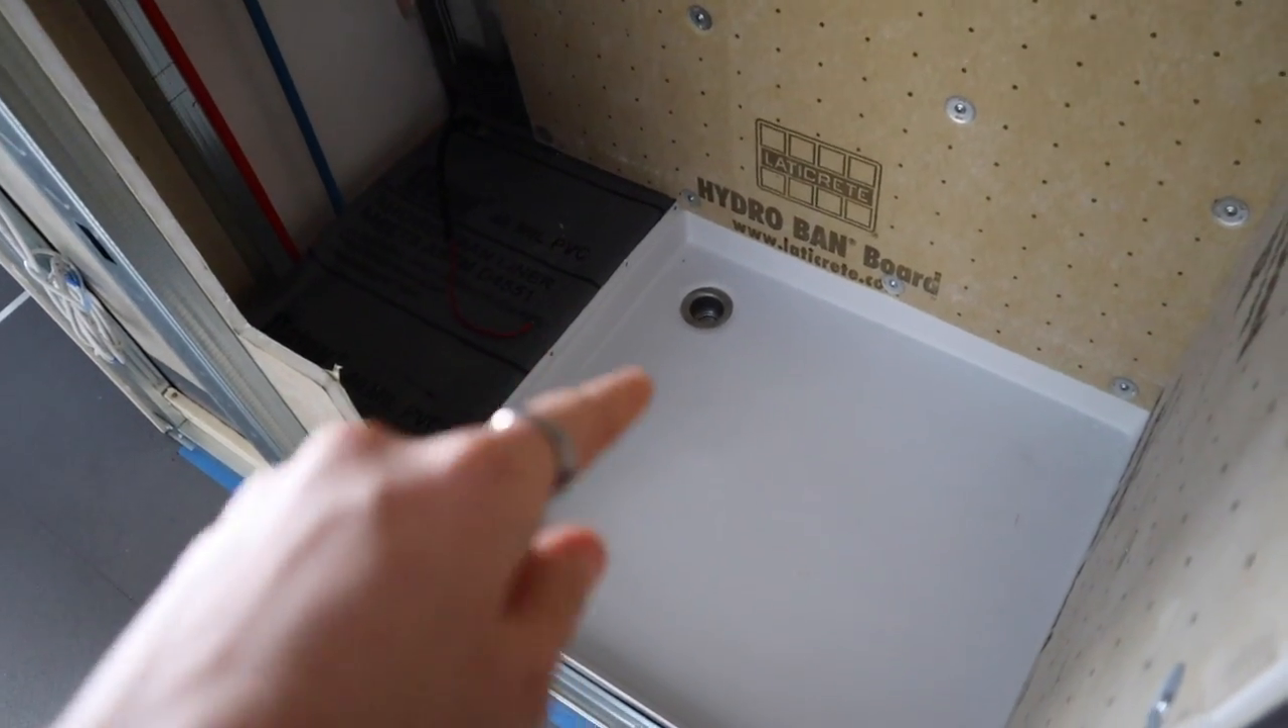And then I got my shower pan down in here.